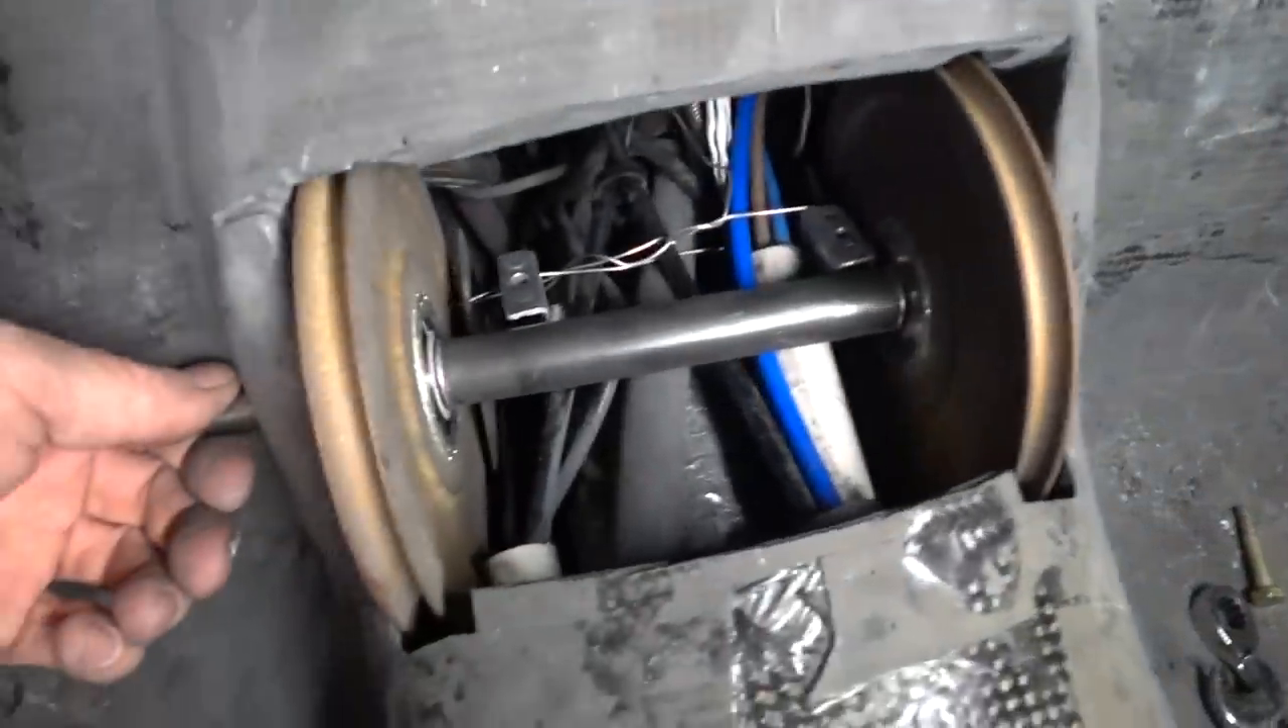So that's just mocked into place here, and I've got my little spacer in the middle there, which is a three quarter inch tube with a half inch ID.